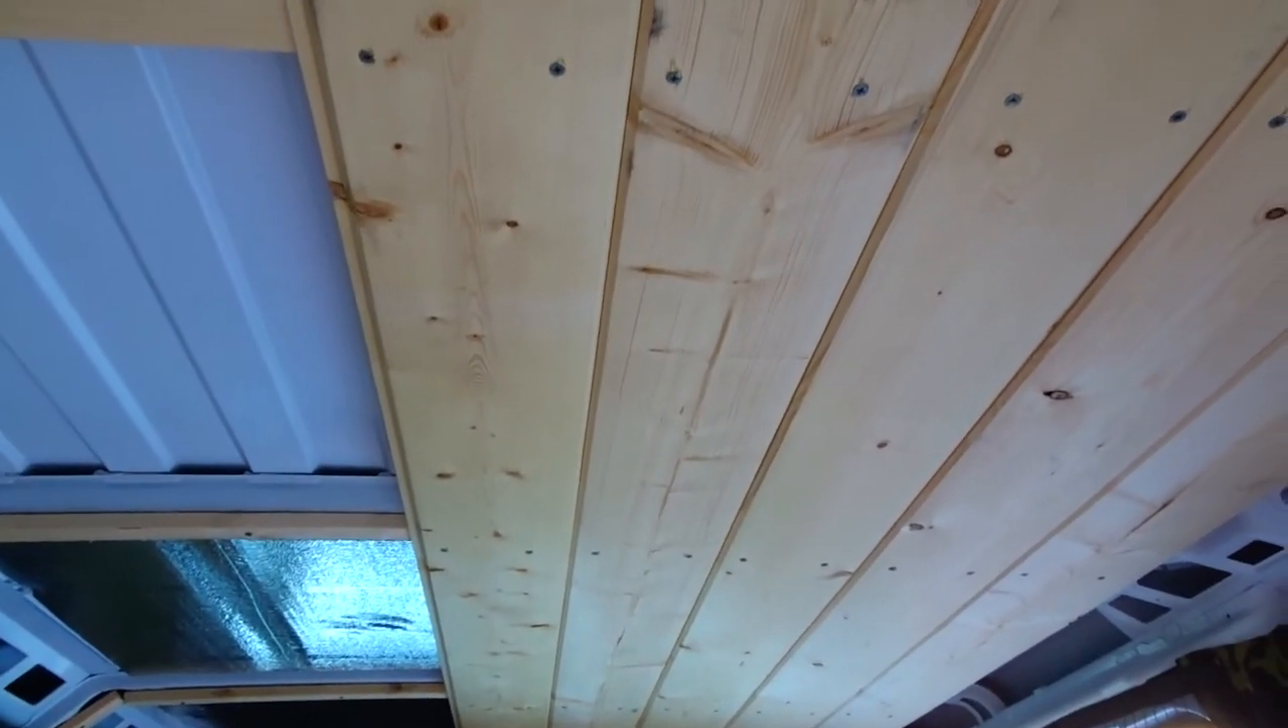We have five boards up, a little more than halfway. We just have to finish over to that side and do the trim.